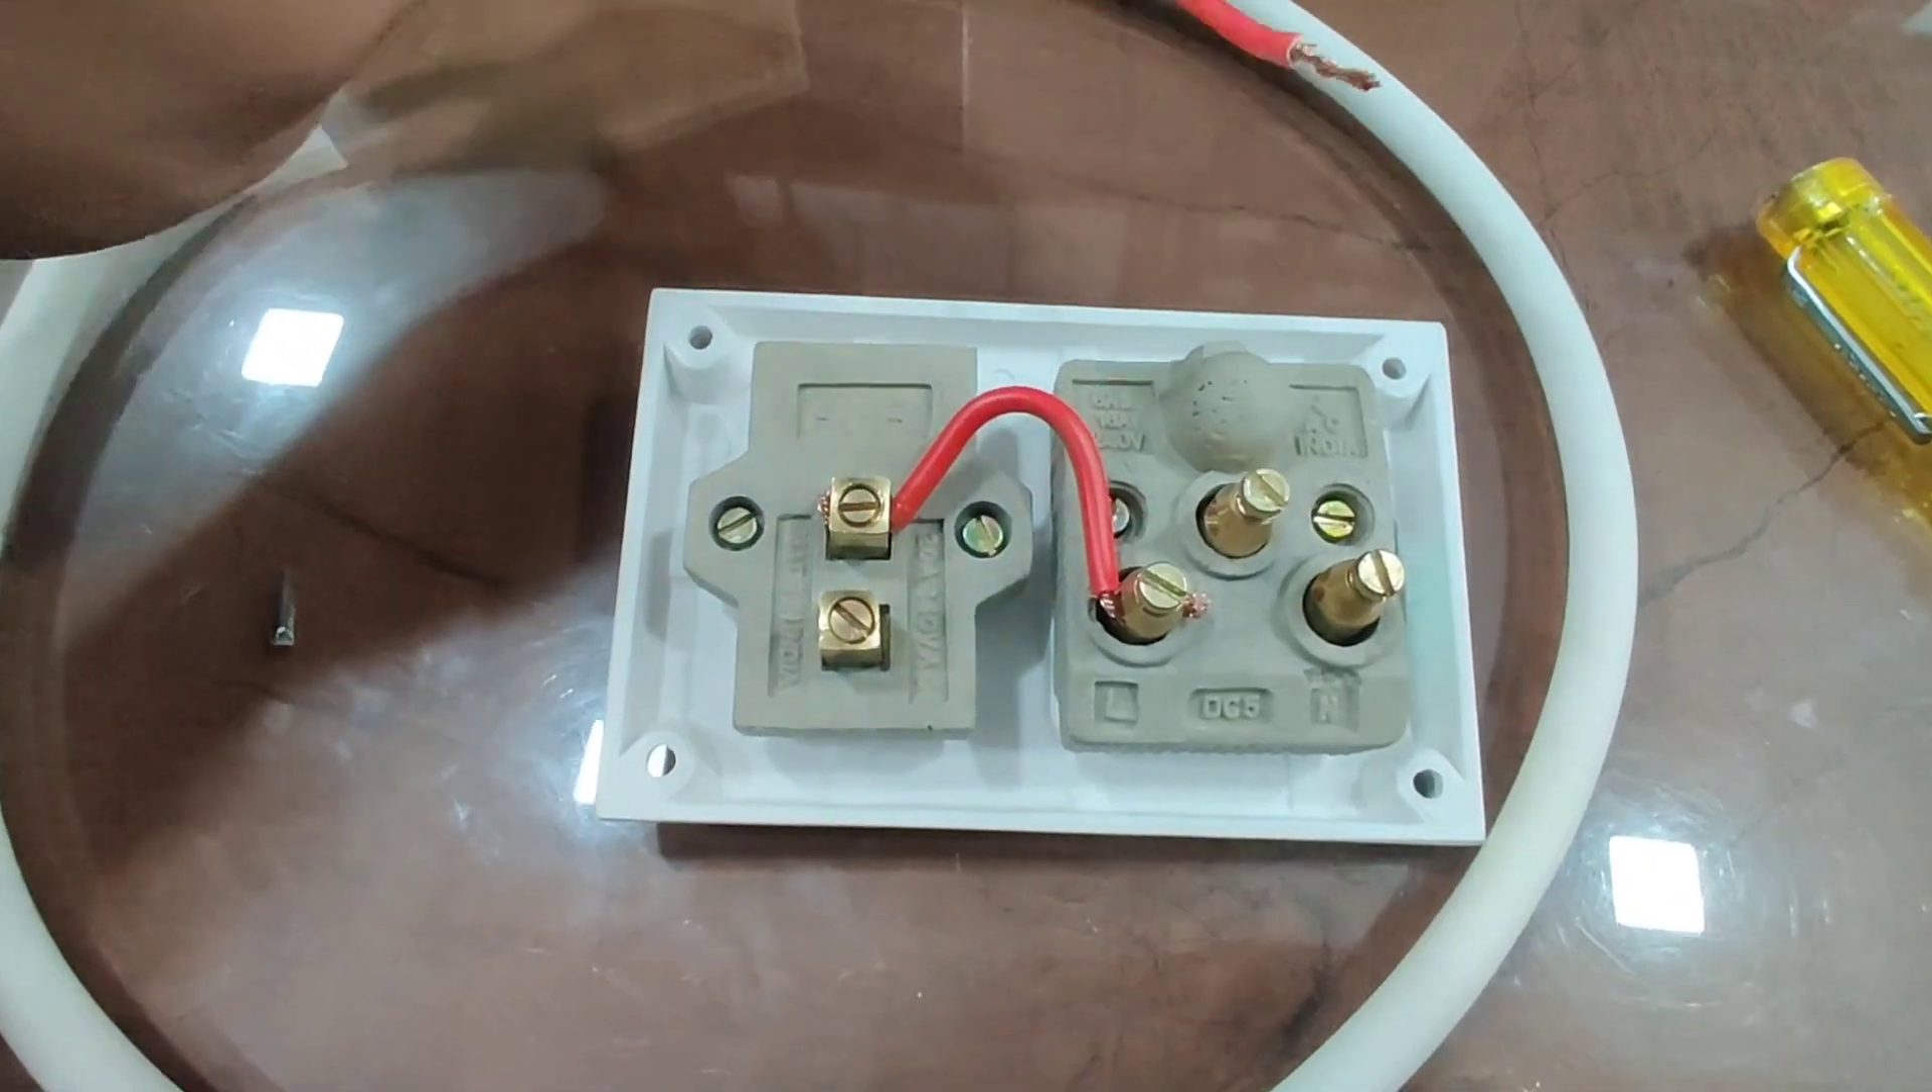आप देख सकते हैं हमने socket और switch को connect कर लिया है।